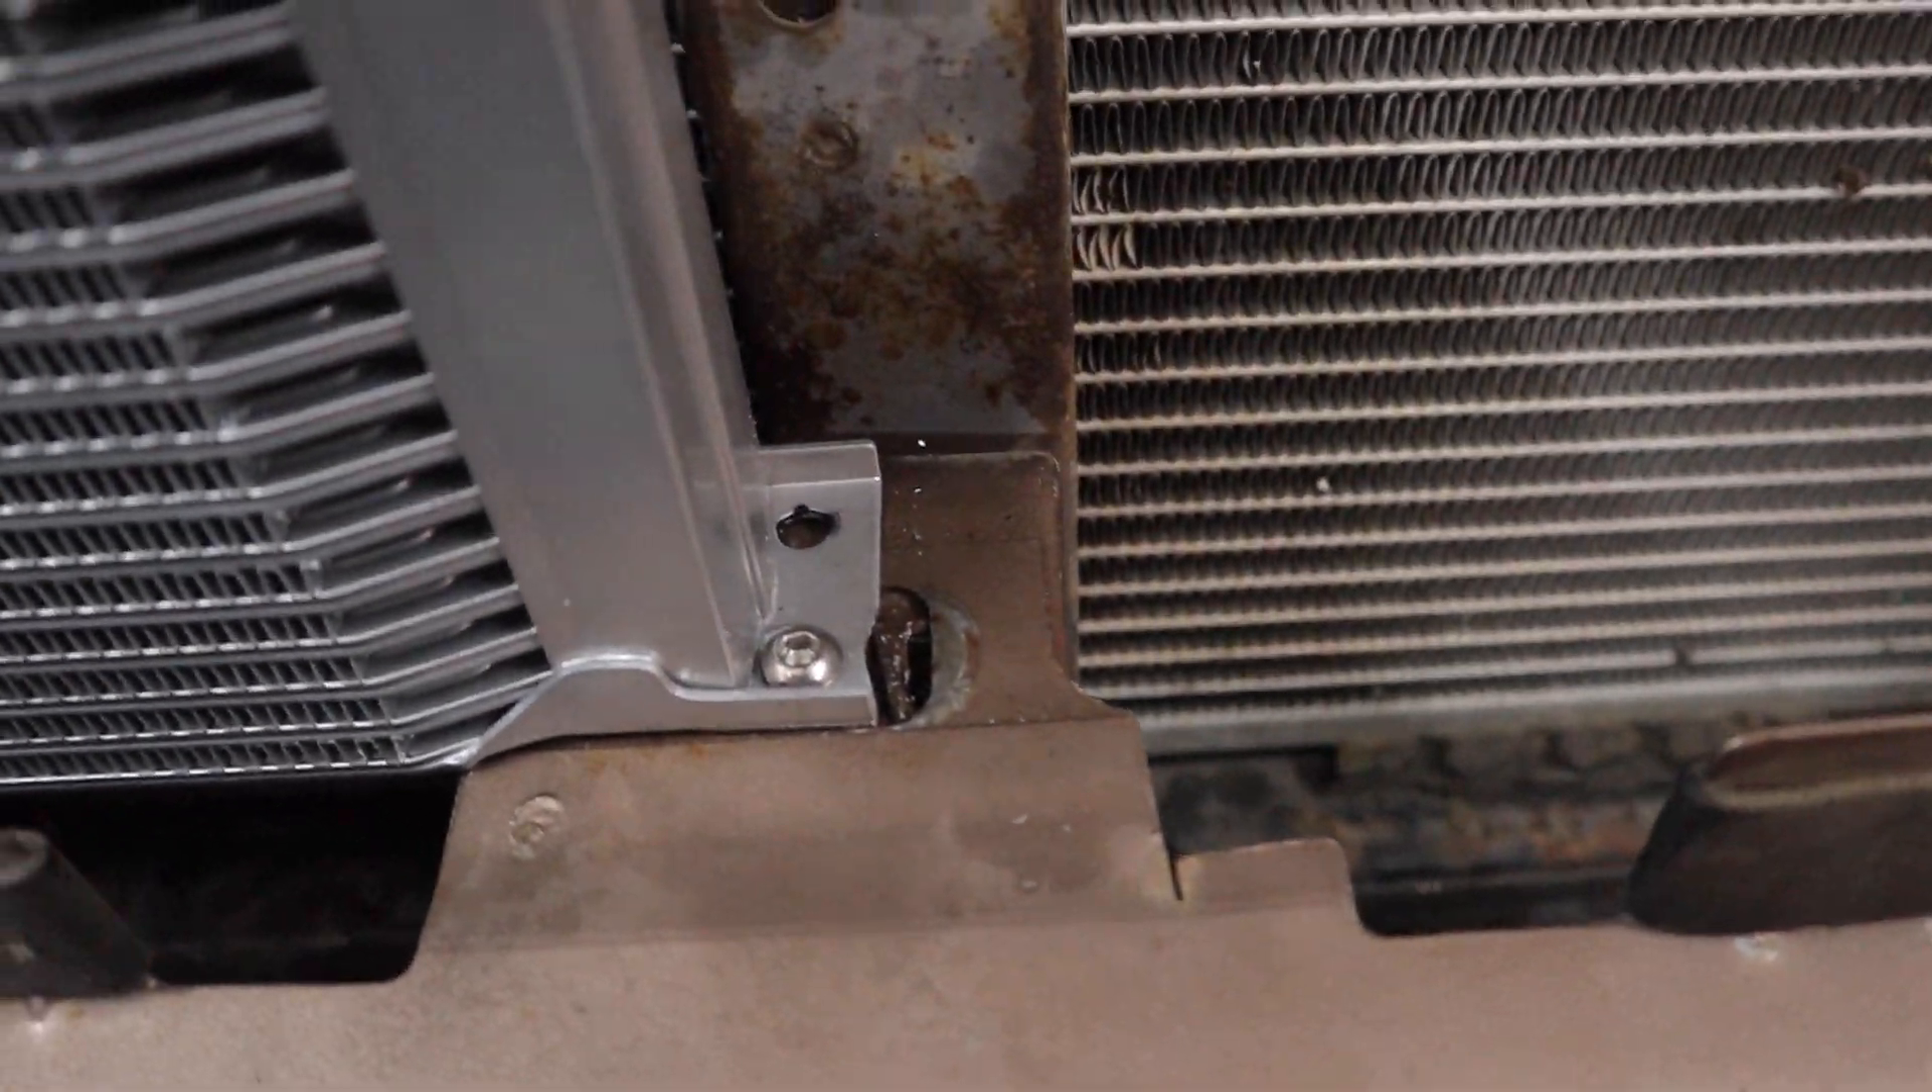We have the cooler mounted. We got our L bracket right there. And all we did was put a bolt through the core support there.